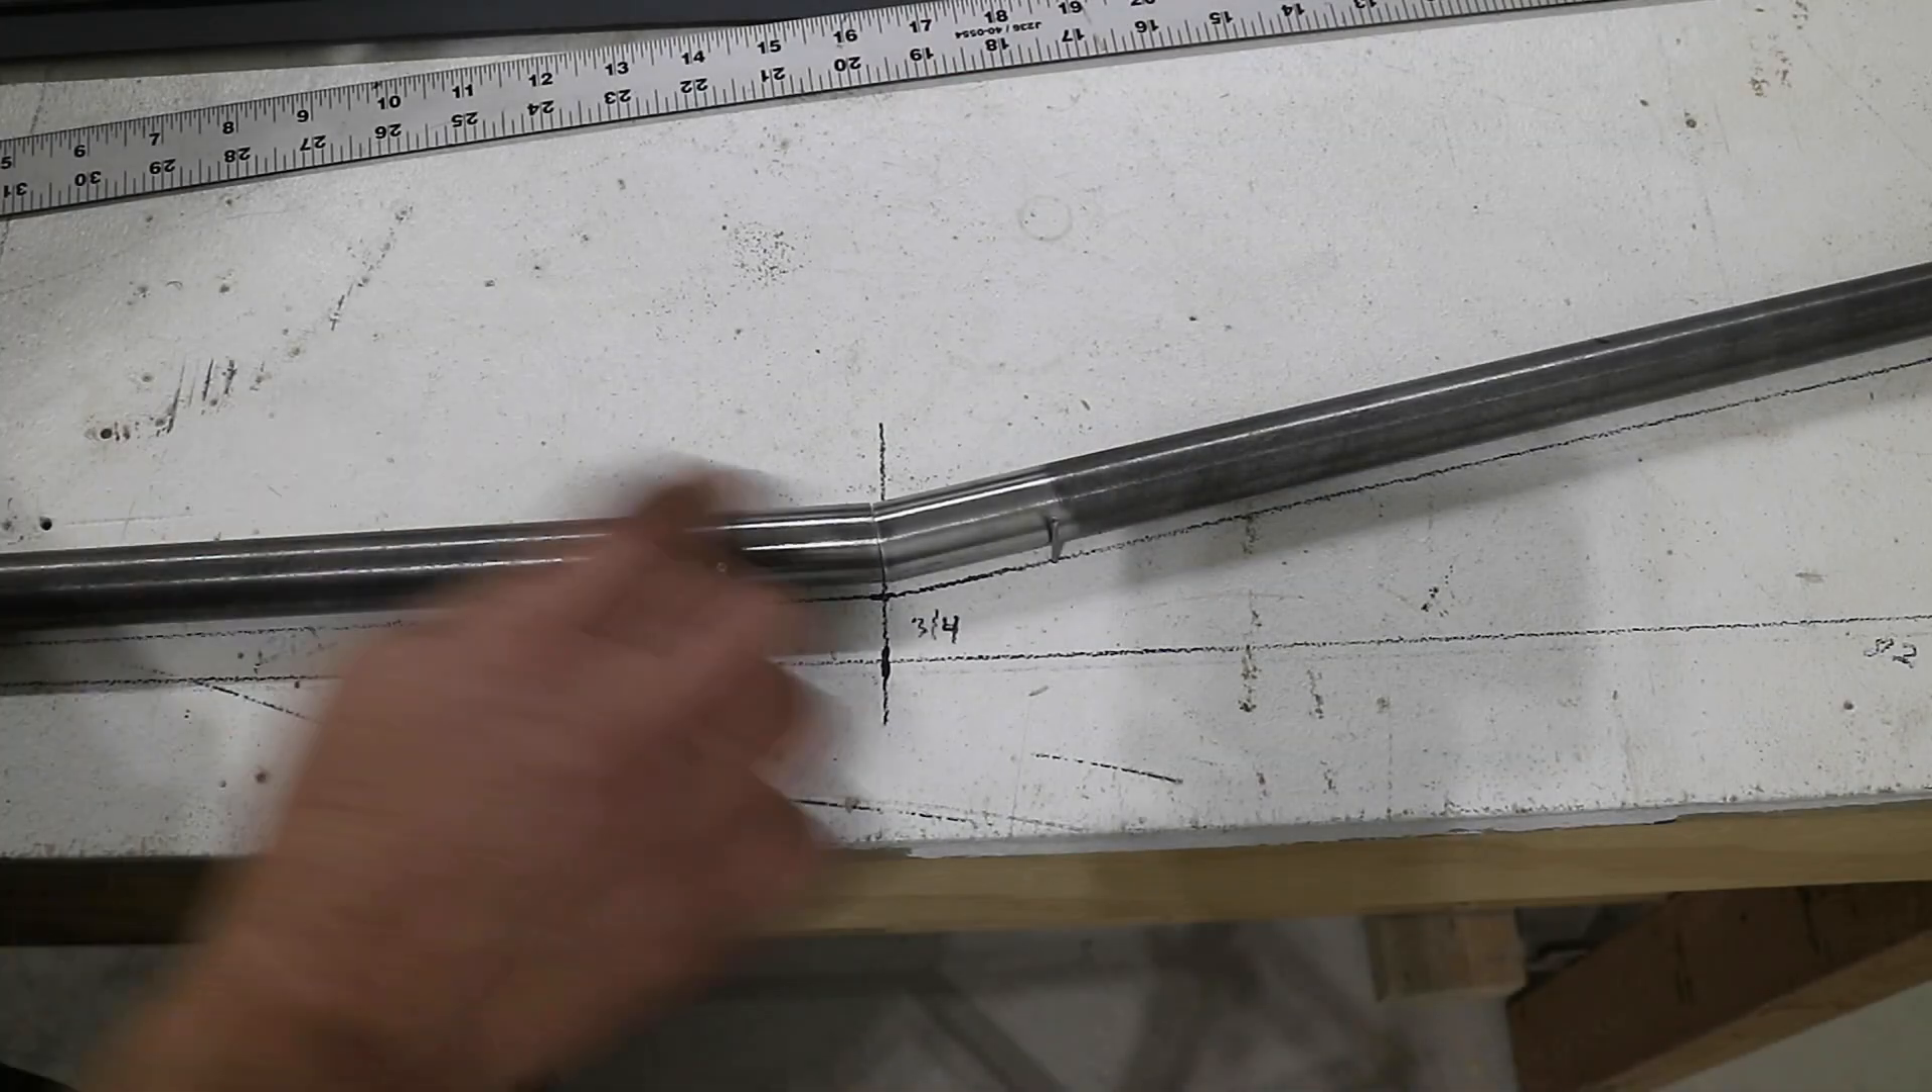So I got a nice fit now on these two tubes.